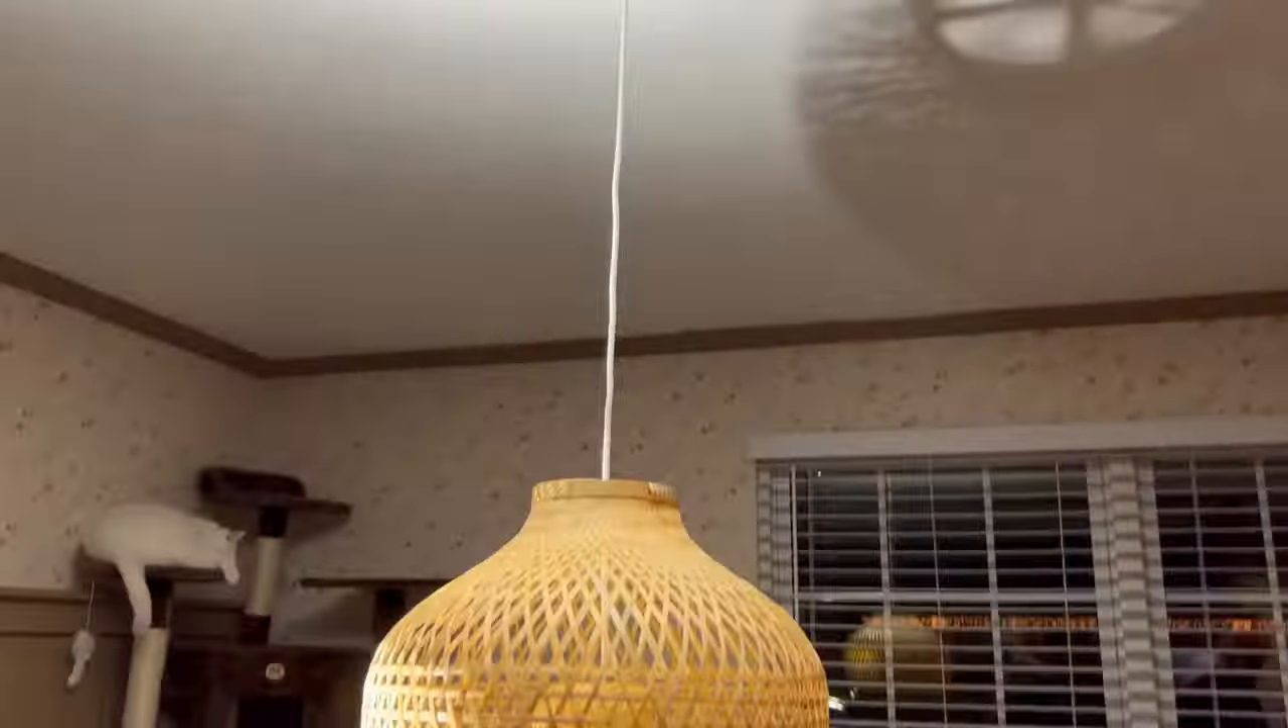You've finished the installation of your dining lamp.